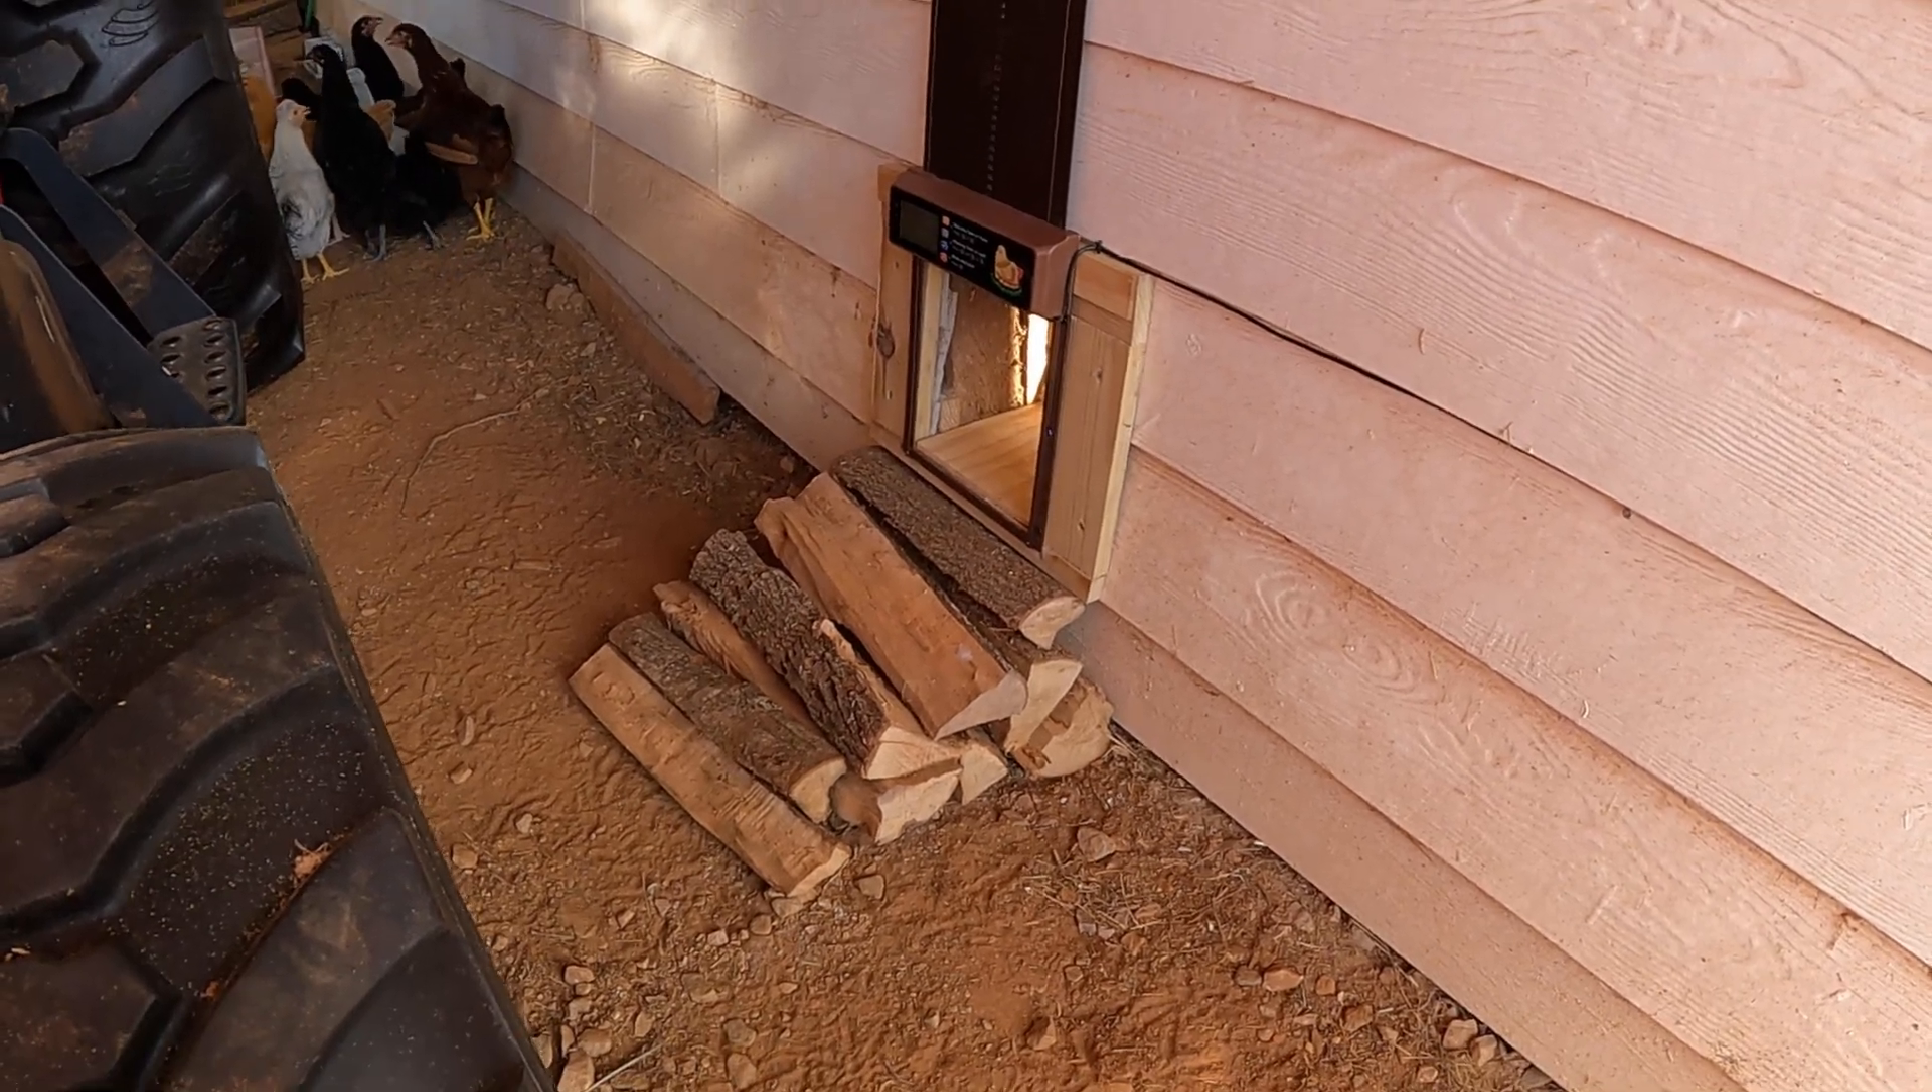There's the finished product we have a little ramp and the gate finally clears the lap siding here.